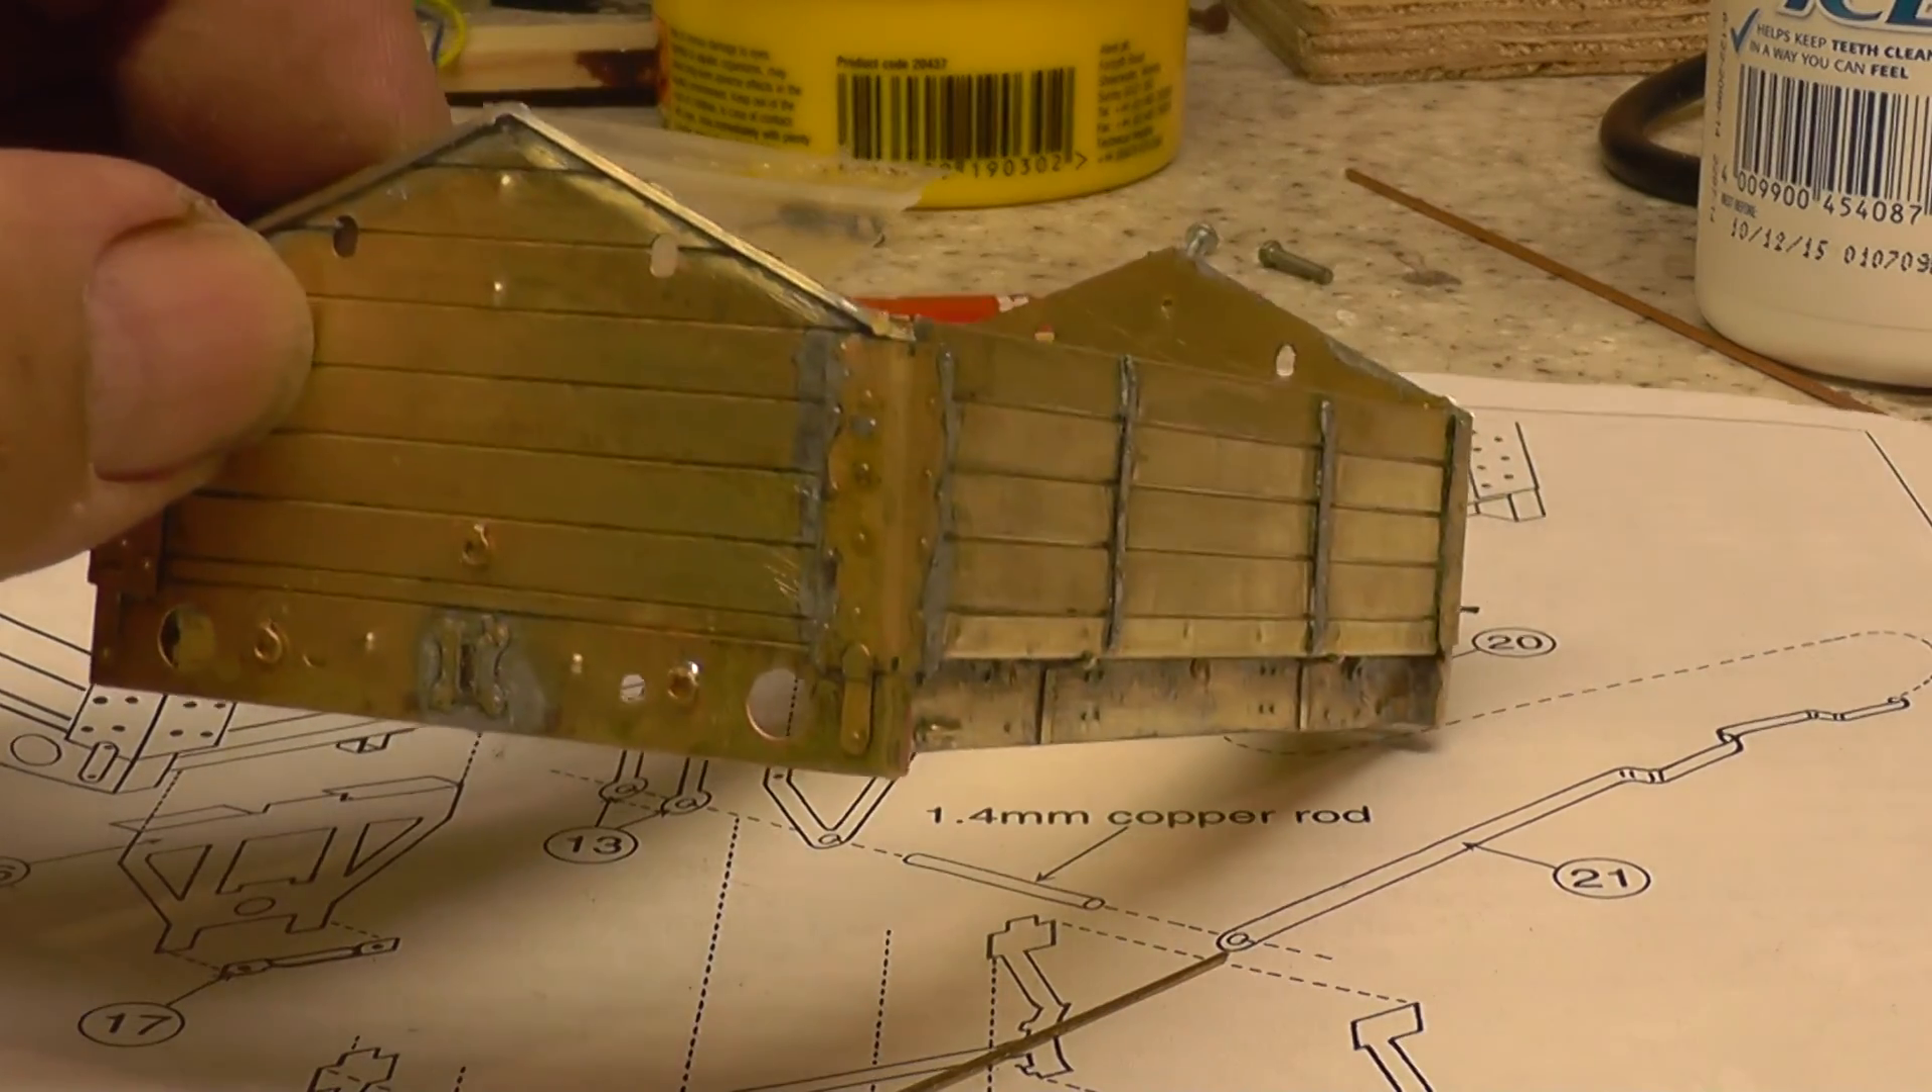So got the main part of the actual body put together.